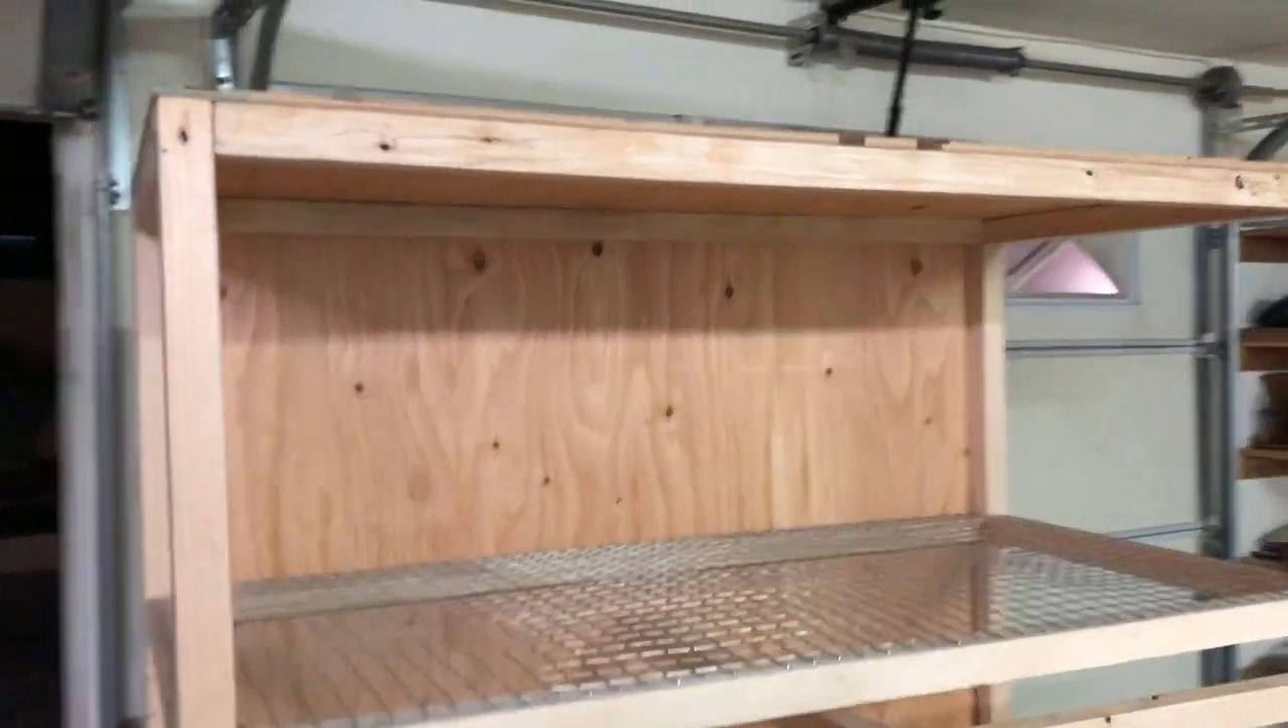We got the back and the roof on there and we used one sheet of plywood to get that done.